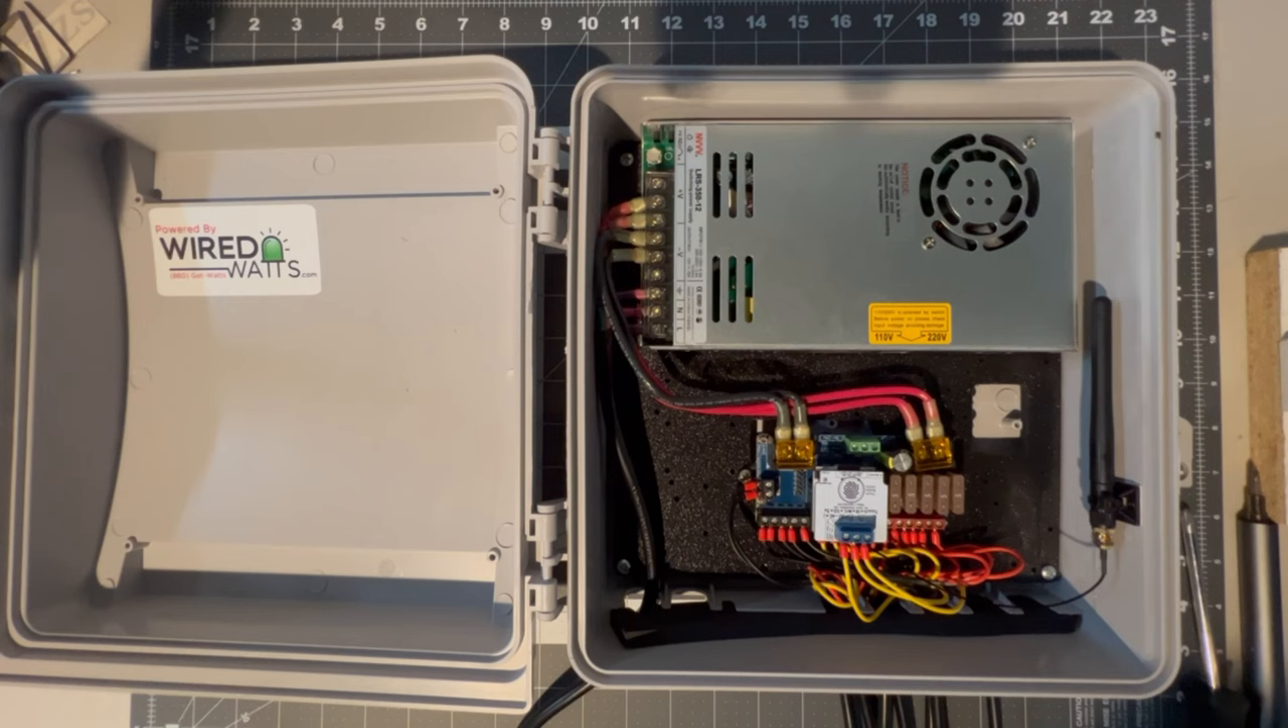And with the lid reconnected we now have a completed box.